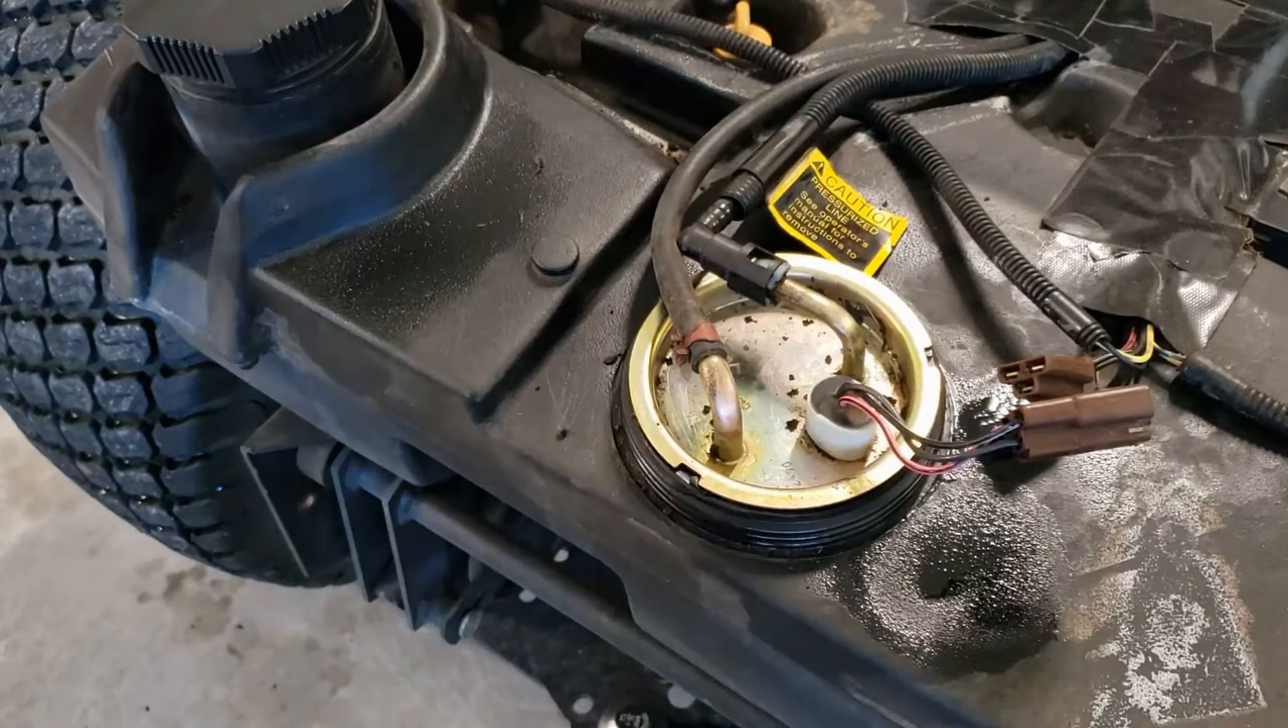I'm sure you guys noticed what I did I started to put these fuel lines back on but I didn't put the cap back on.